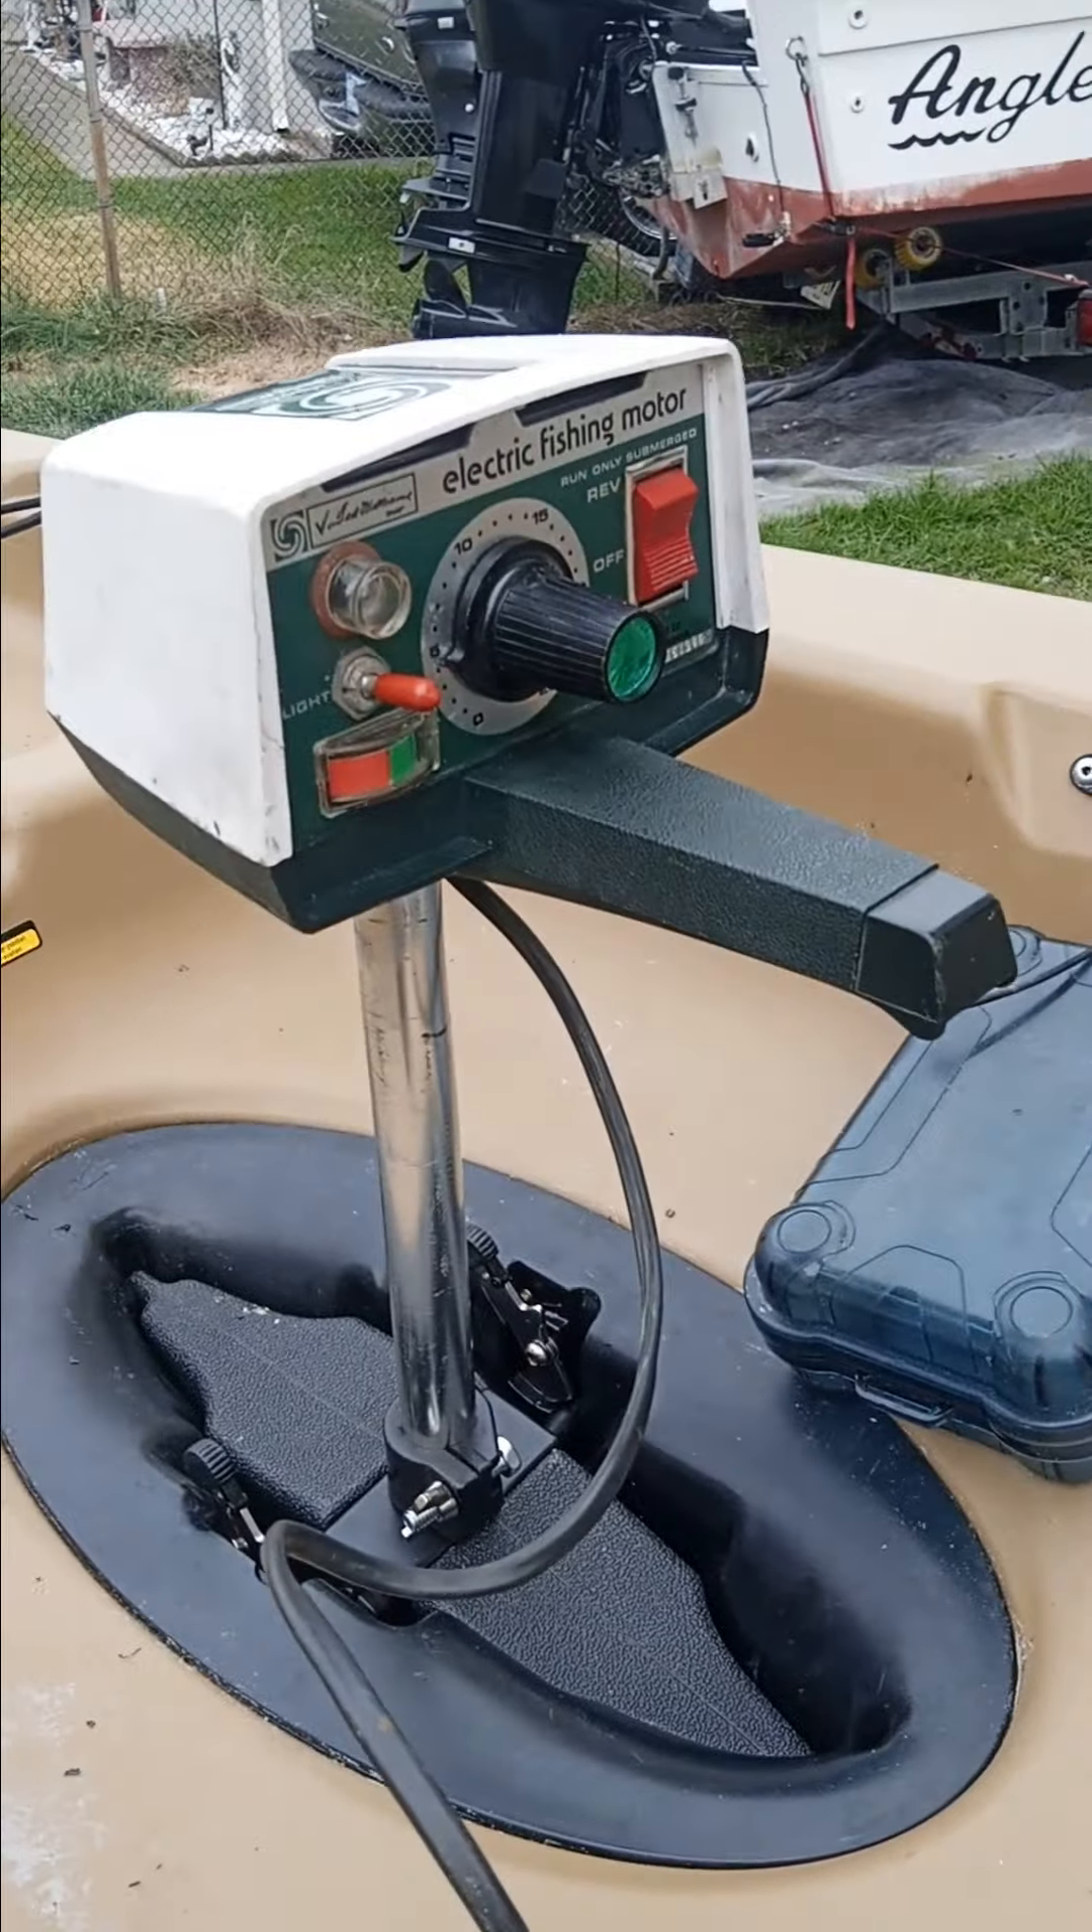Got the head back on the unit here got him set up in place.